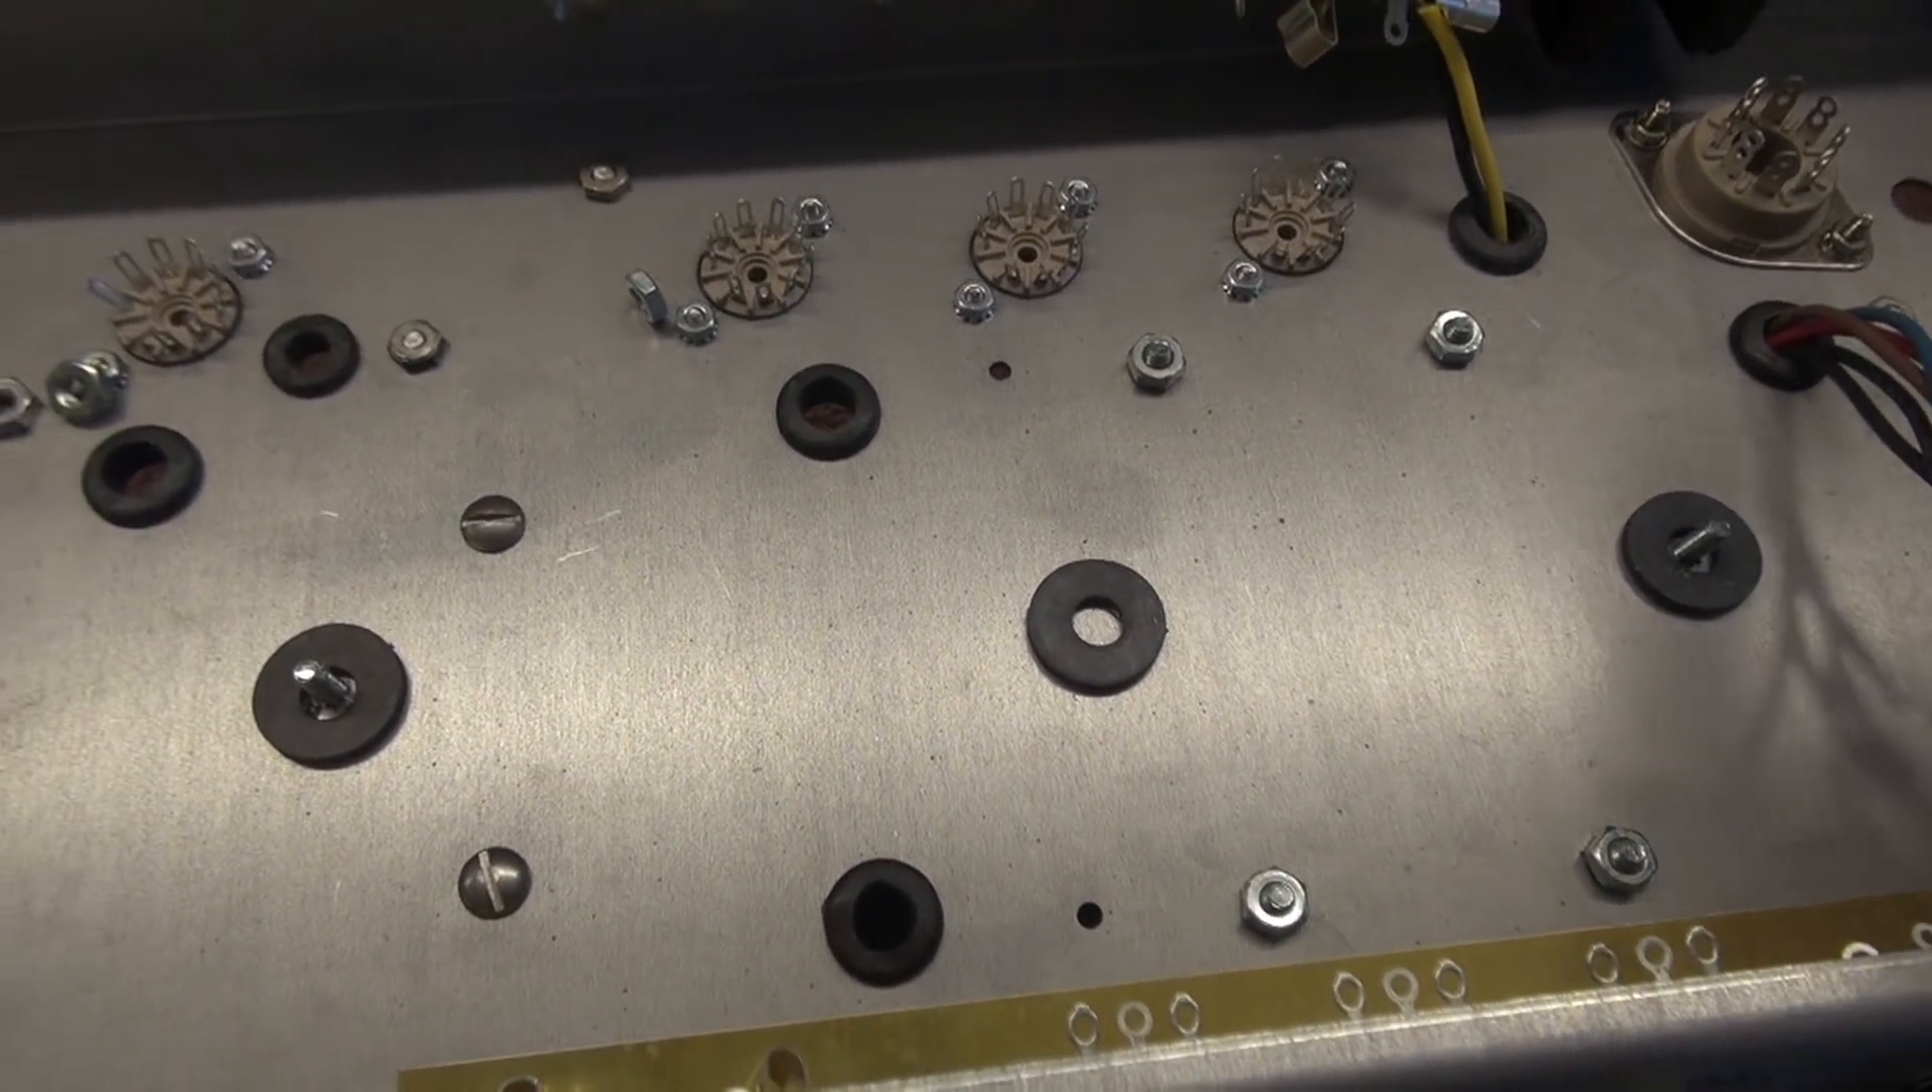So I install rubber grommets on the chassis. These are glued to kind of support the board.